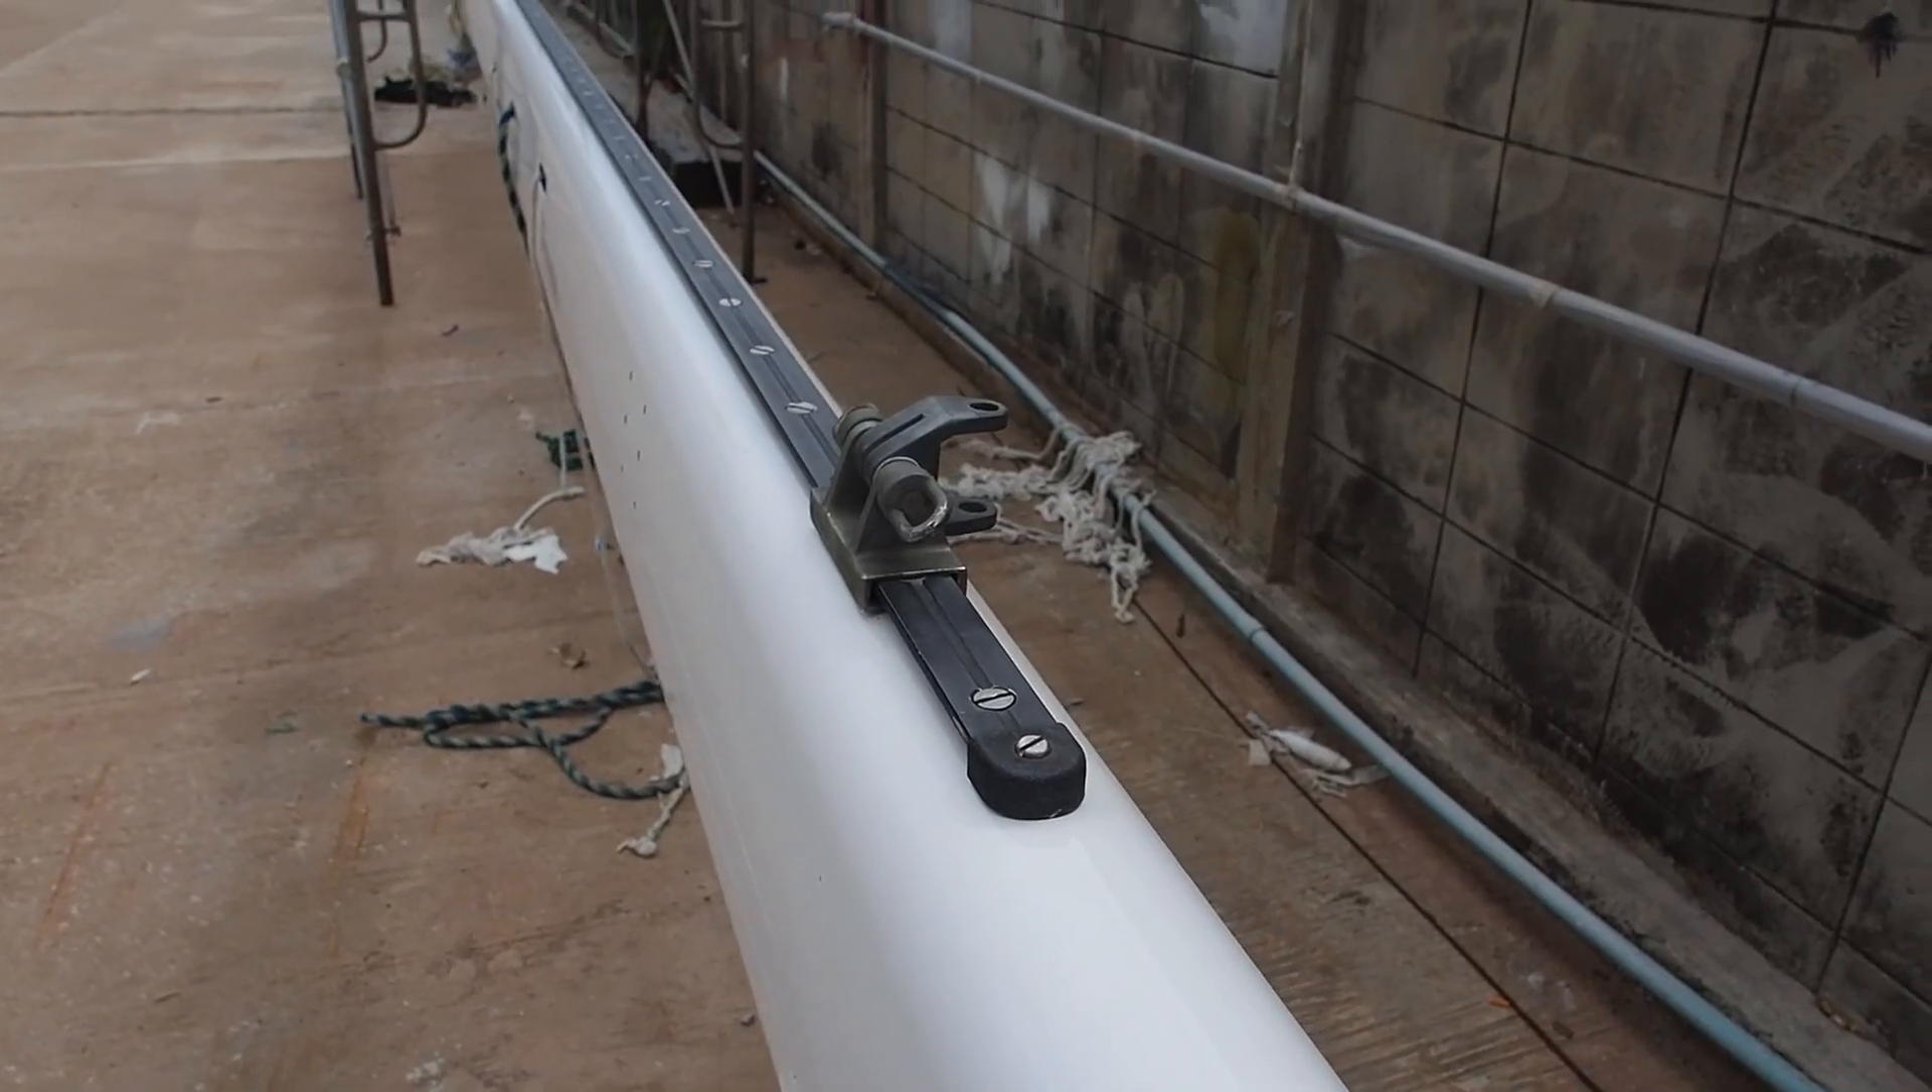So Moo and I have started to put the fittings back on the main mast now.